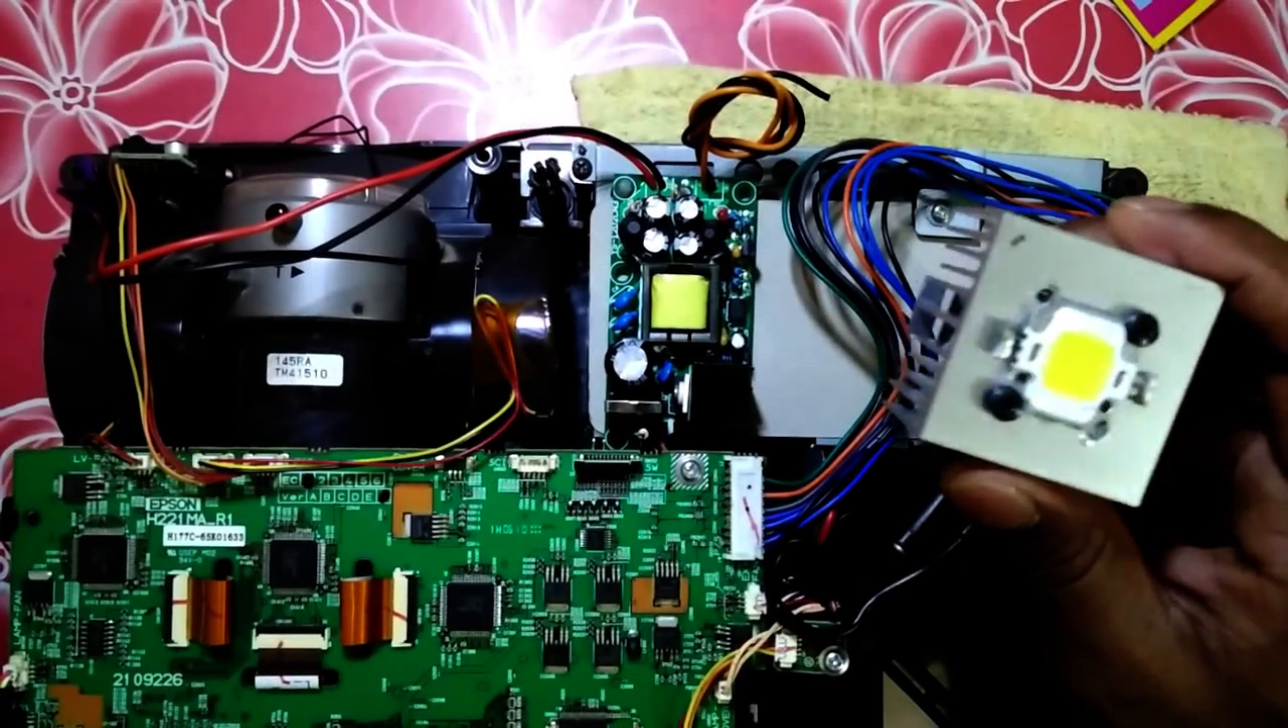Today I am going to install this LED which is 10 watt and I already installed here the power supply.